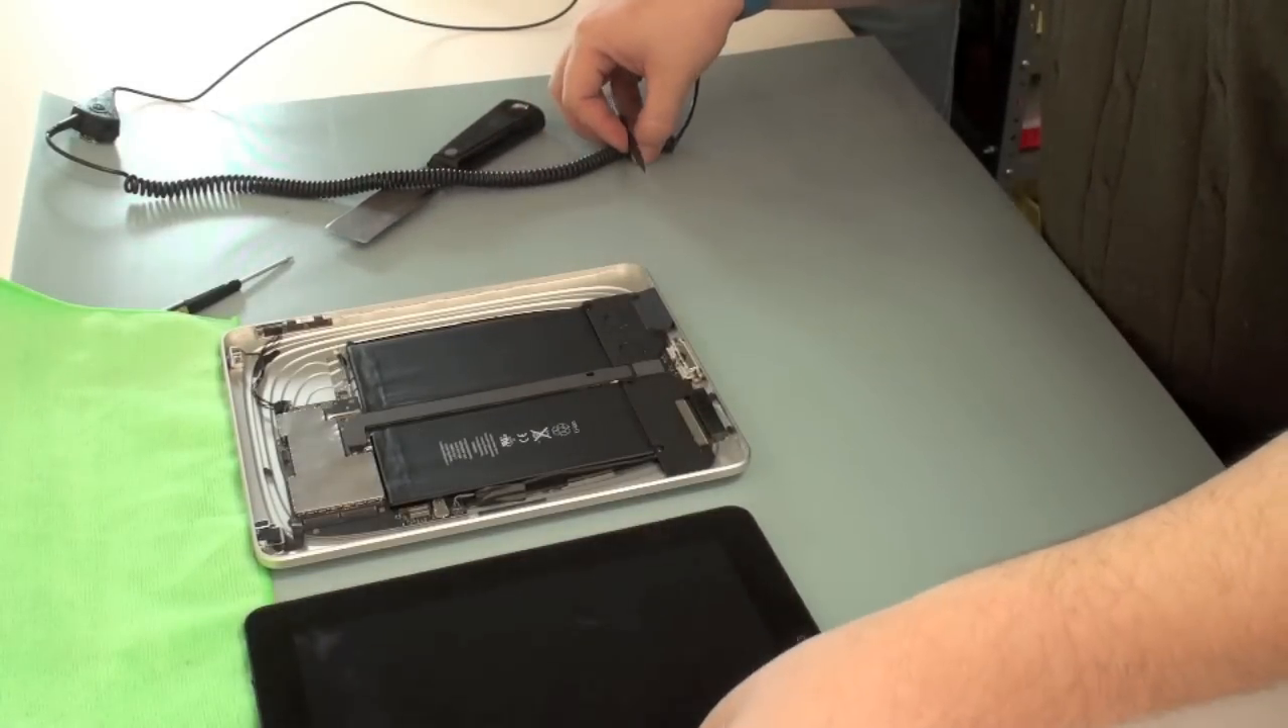Right there you have the LCD digitizer separated from the iPad.